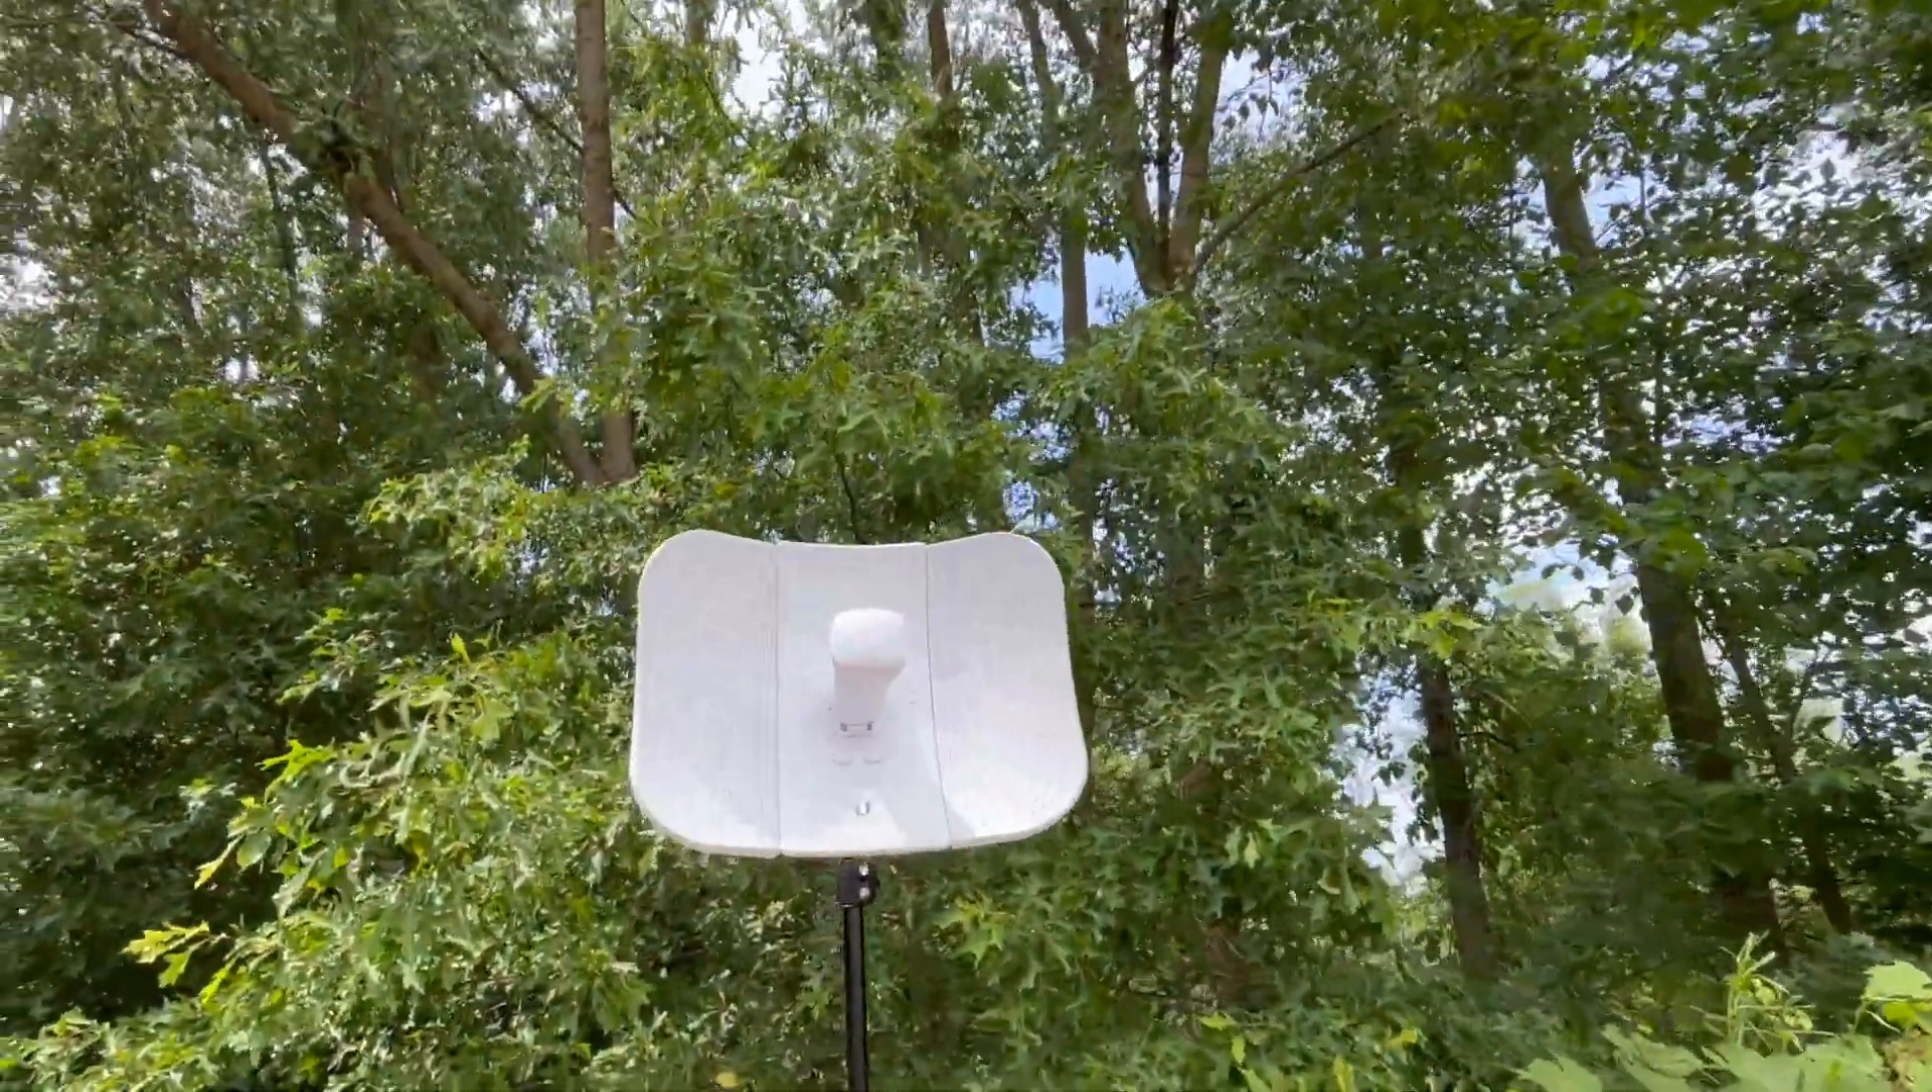All right, so as you can see, we have our point-to-point antenna up. It is not in a specific spot yet.